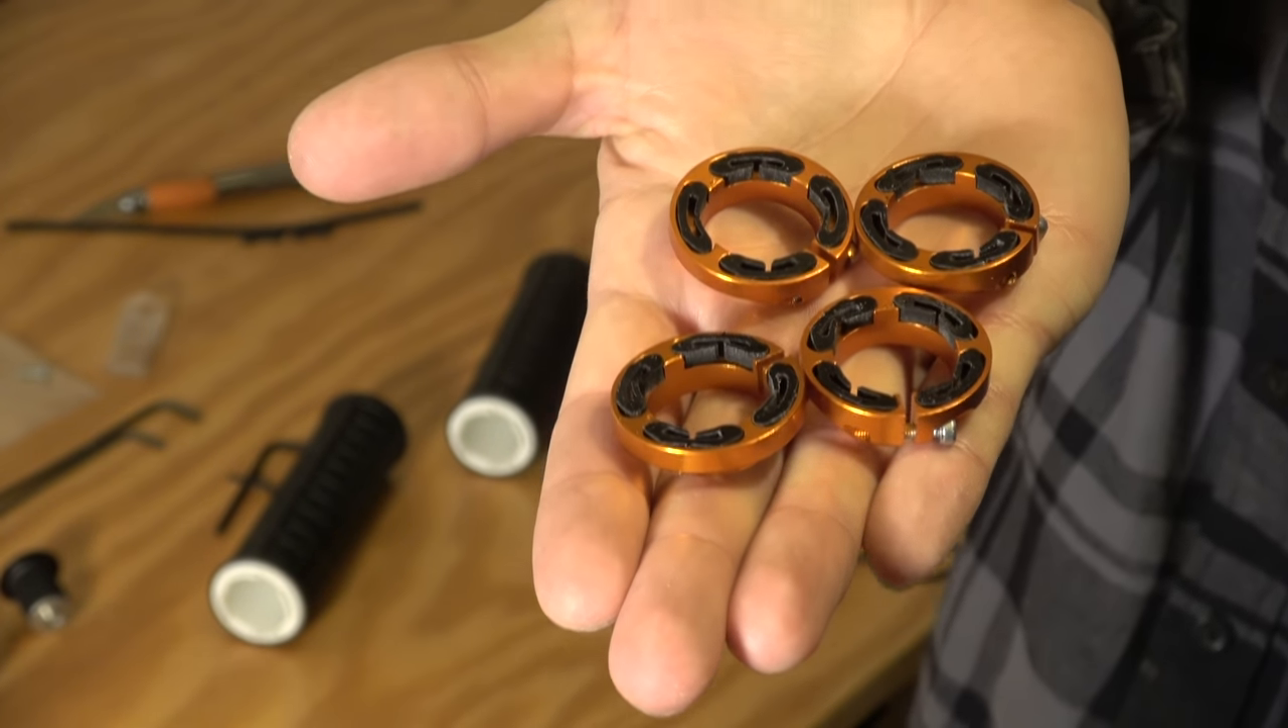We have all of our rubber inserts in there ready to go.